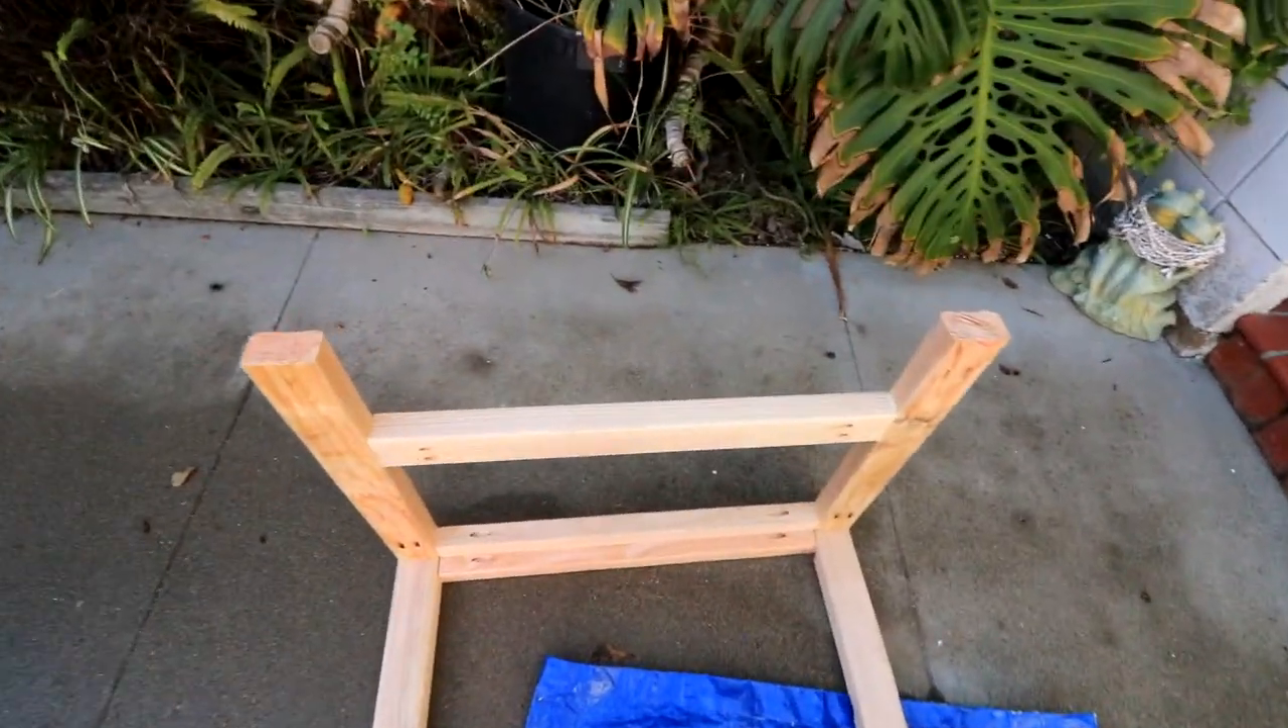I've got these cross supports added this is going to be the front end.